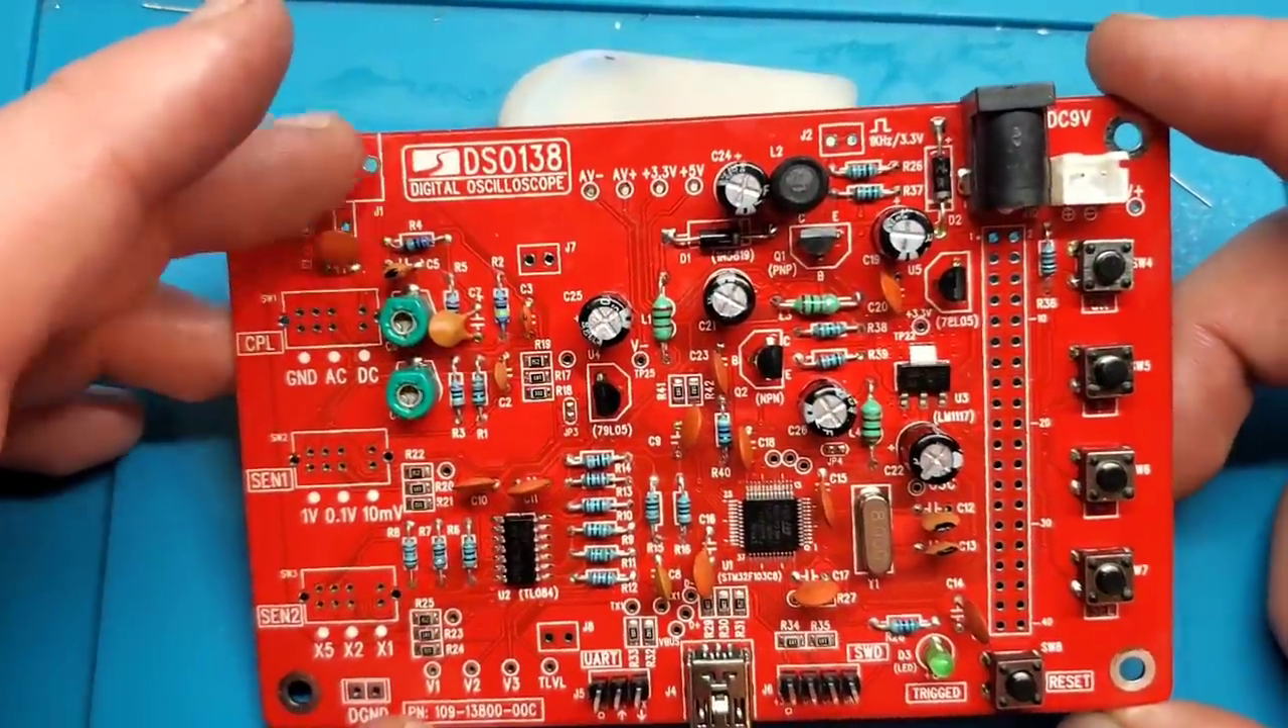You see we've got all the capacitors, electrolytics, the ceramics, all the resistors, the chokes, the trim pots. The buttons are in, the switches are not, a couple other things are not in, but also these headers are not in.